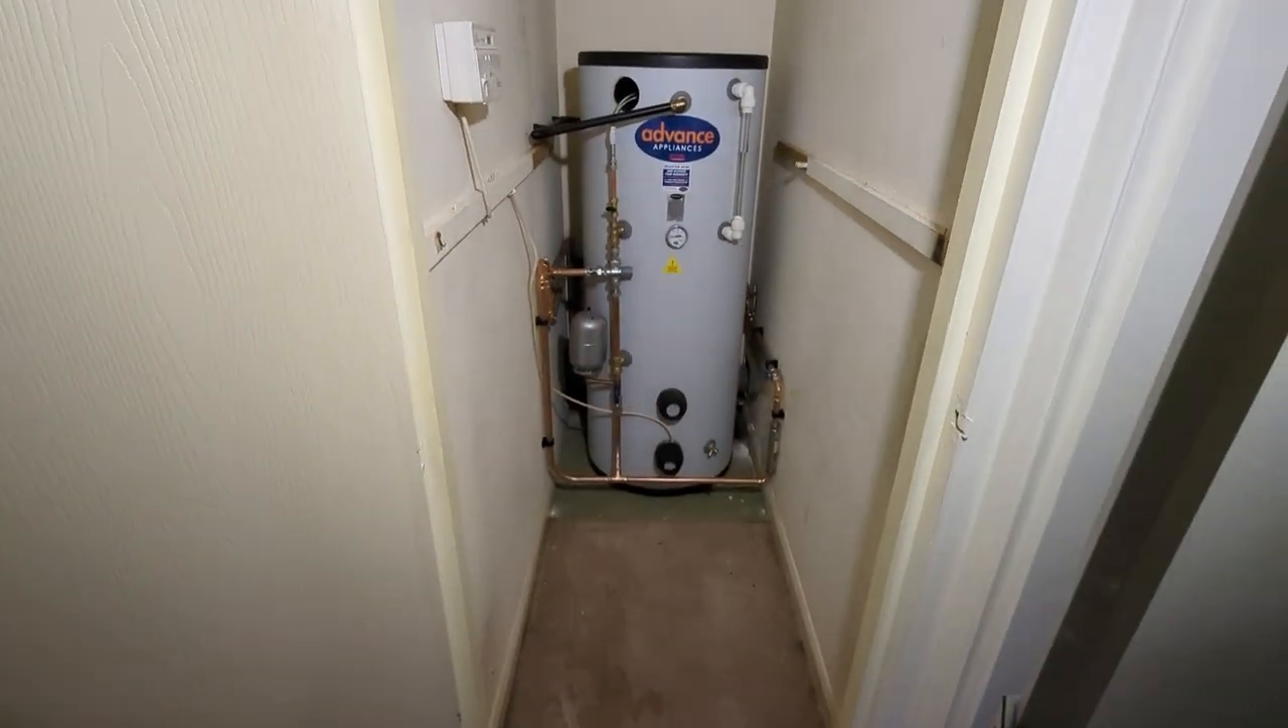All right that's the thermal store all done all piped up.